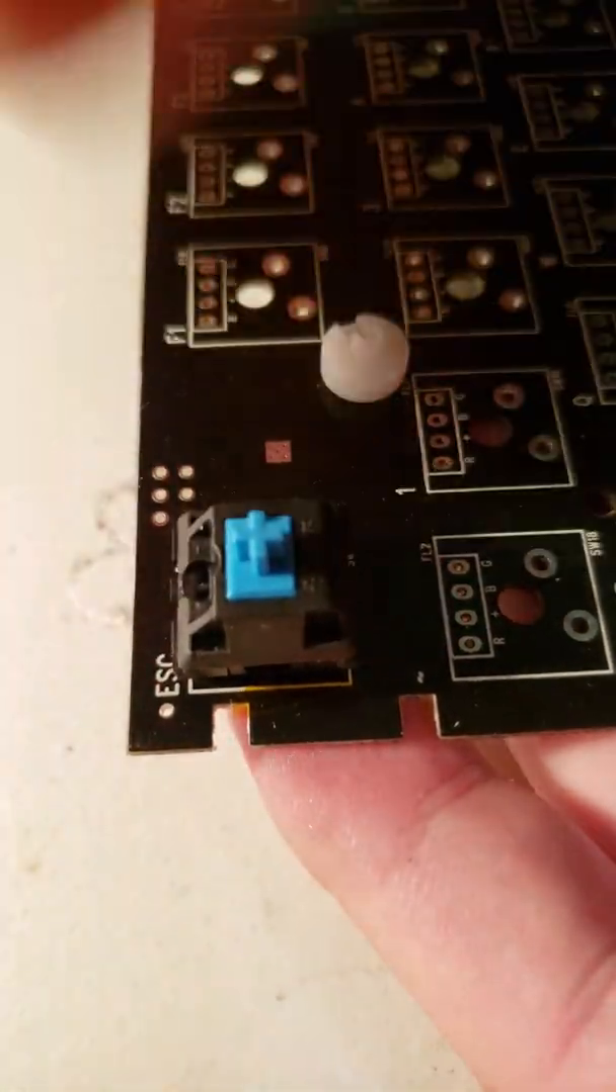So there's my switch in place.